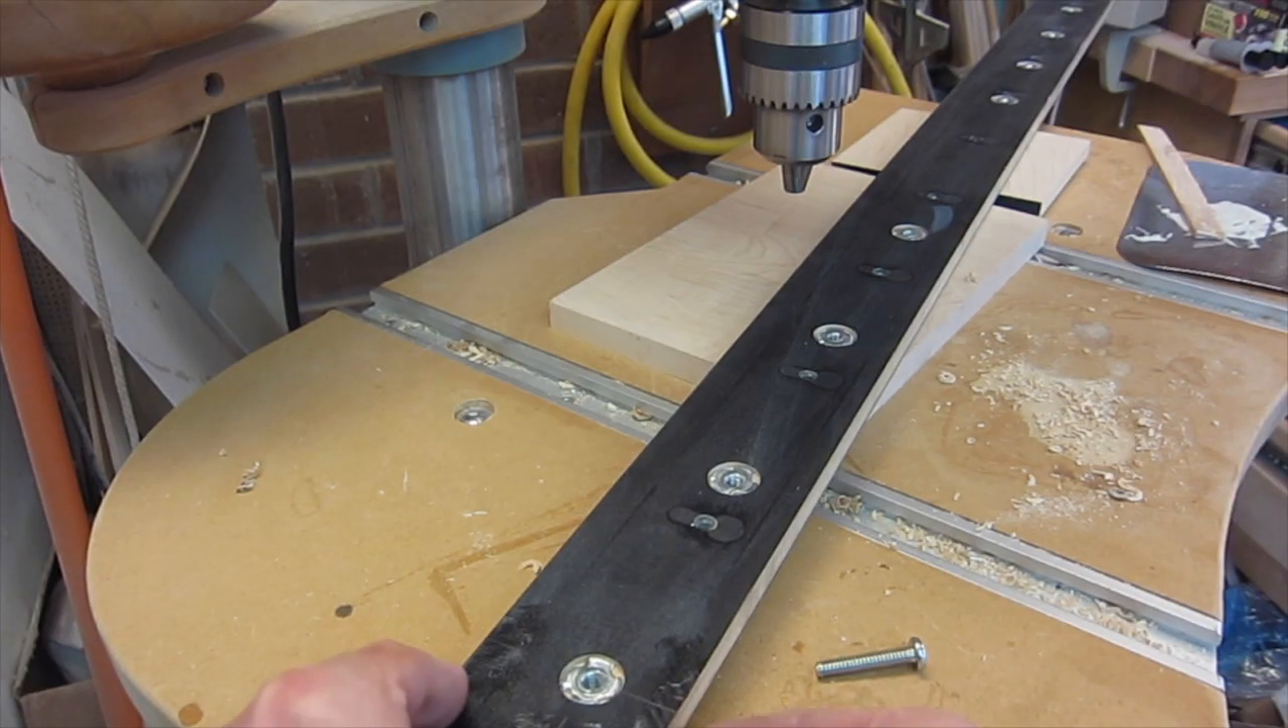There's all the T -nuts pressed in.